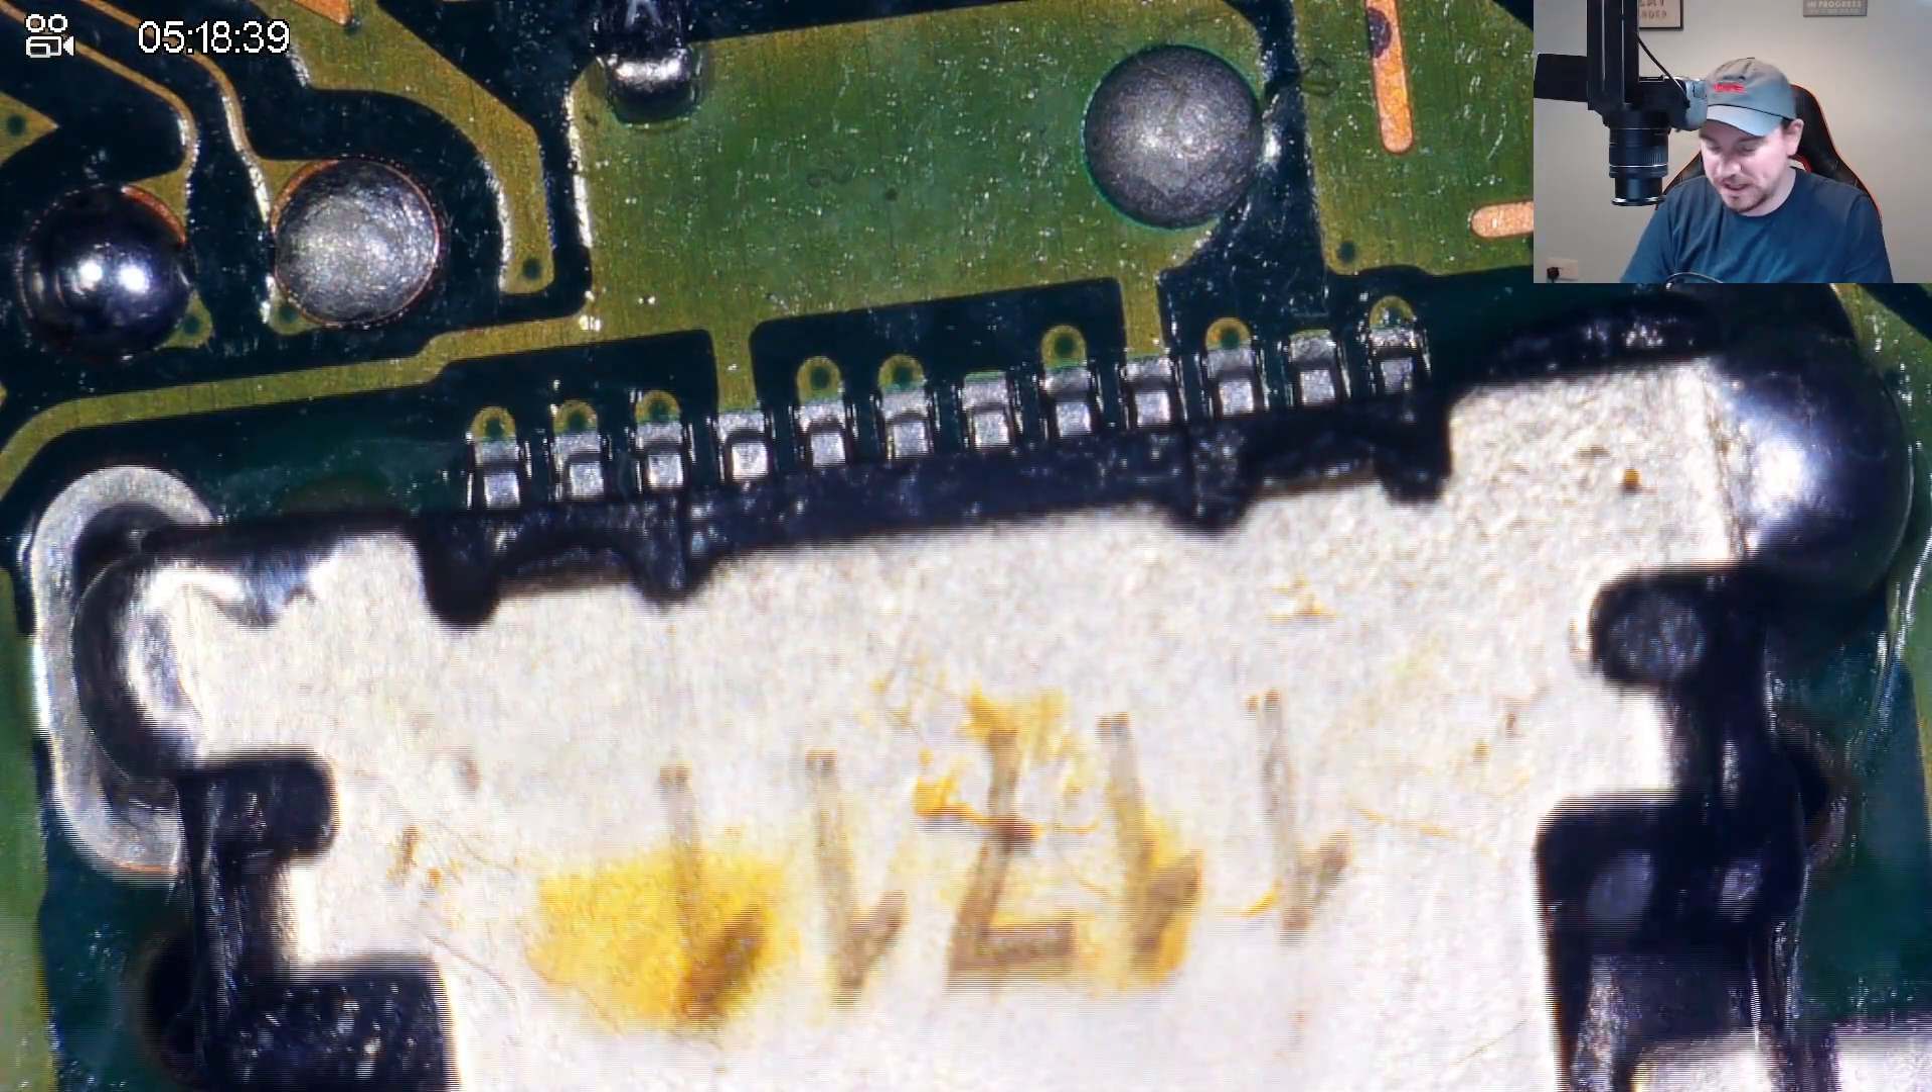We replaced the charging port i think we've done an okay job with that.